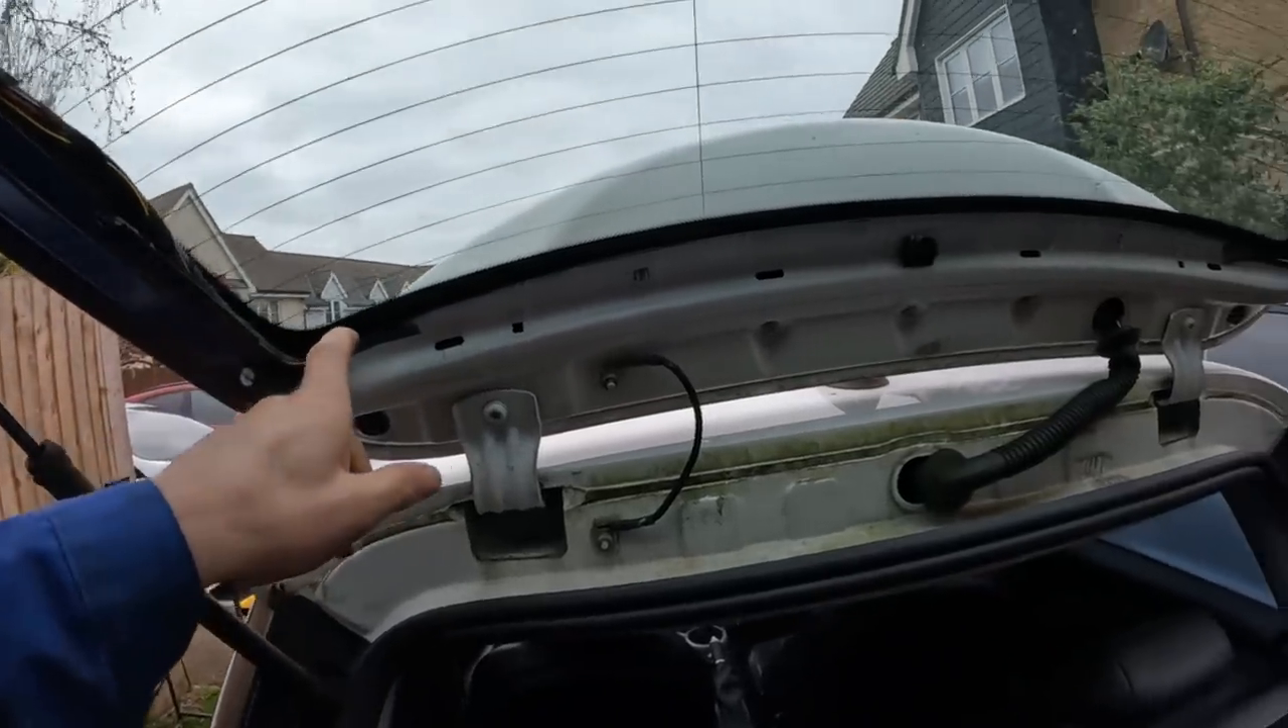I've started to peel away the plastic and all the bits of trim.